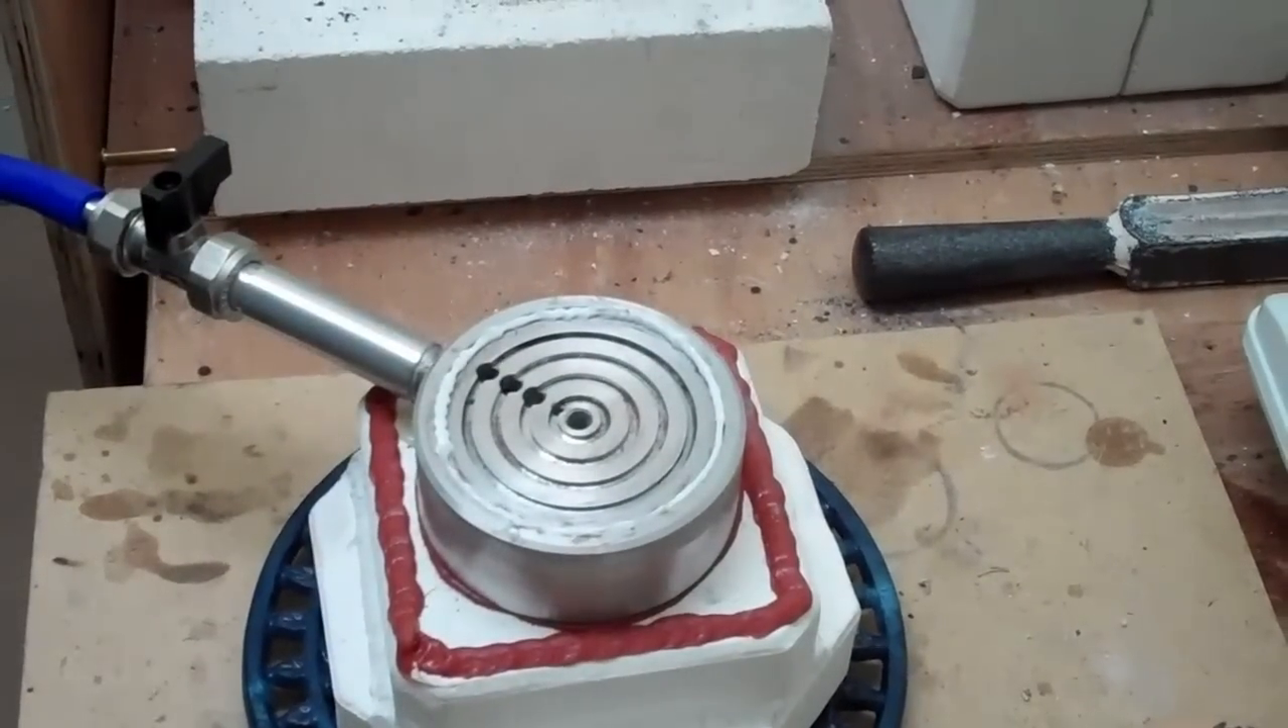I've put a silicon bead around there to give us a seal.